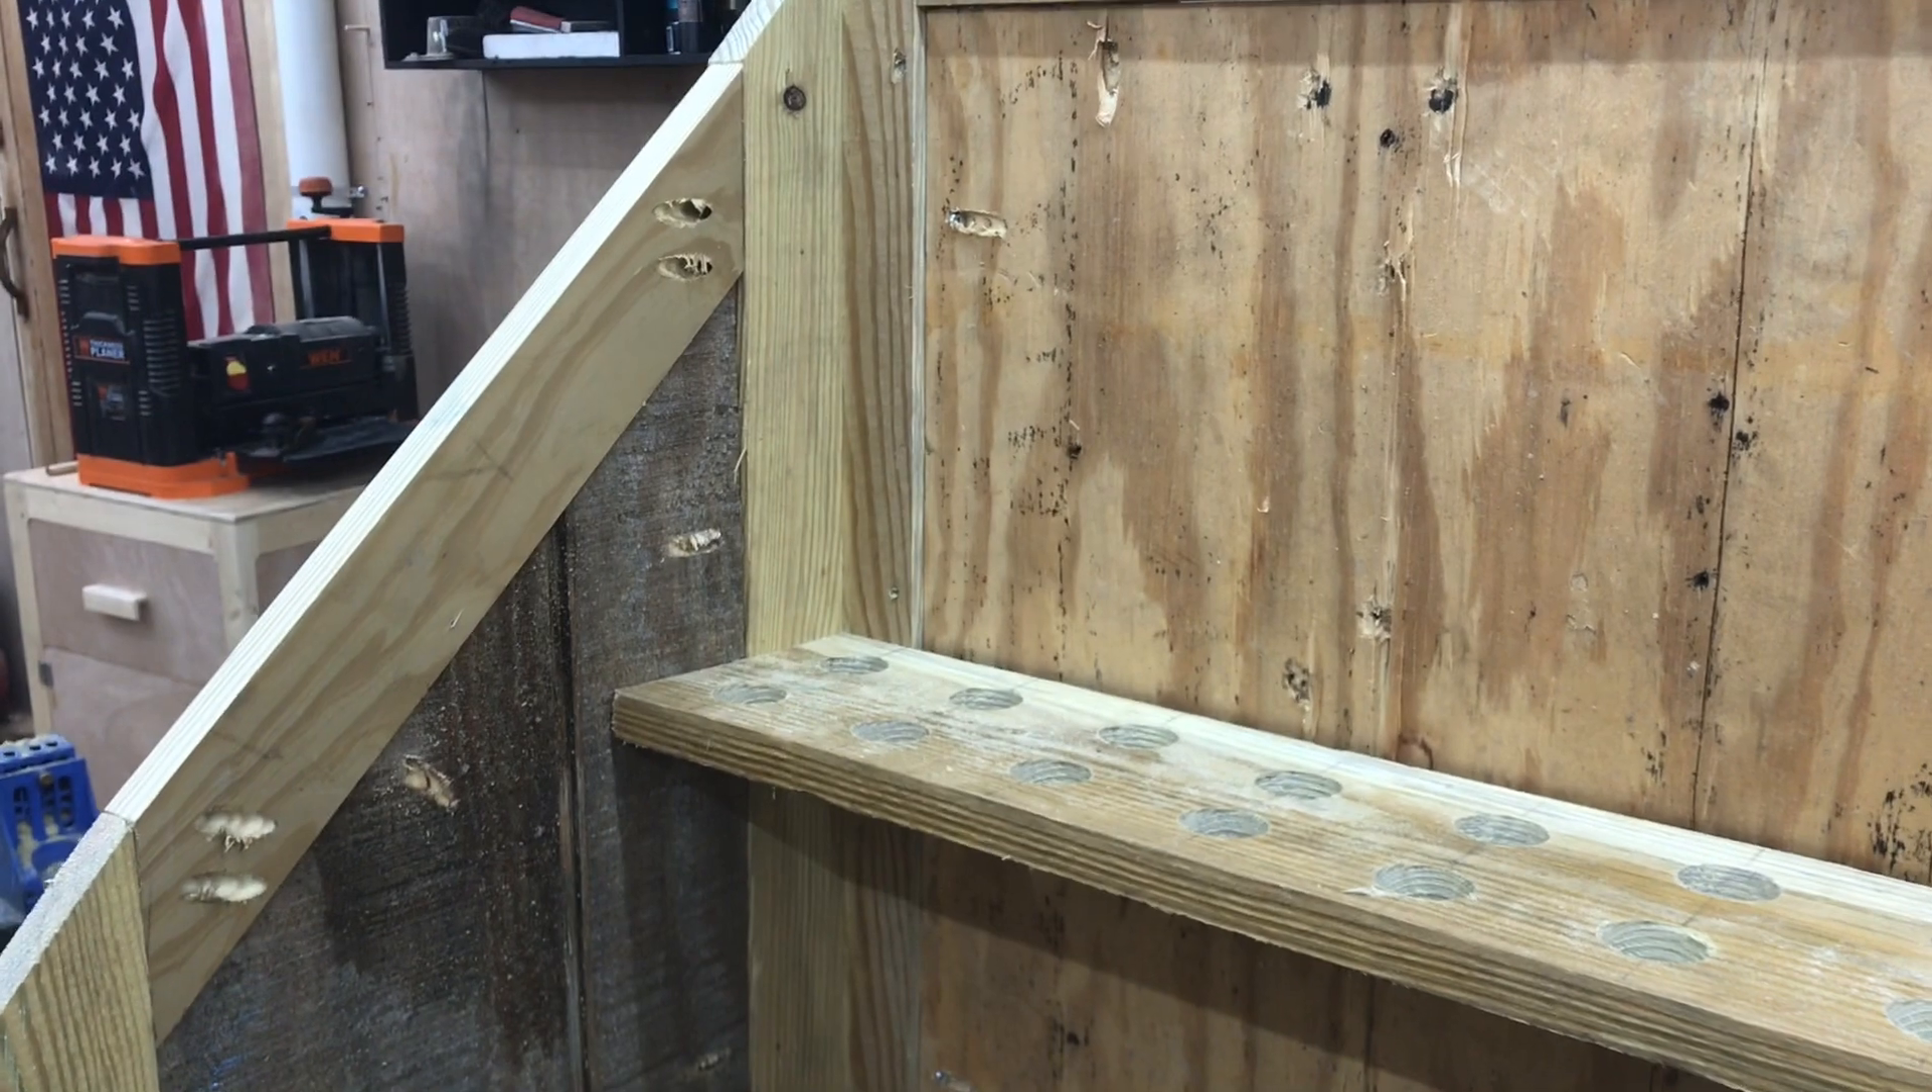I added this little shelf here and that's just going to give me a little bit more storage space in here.